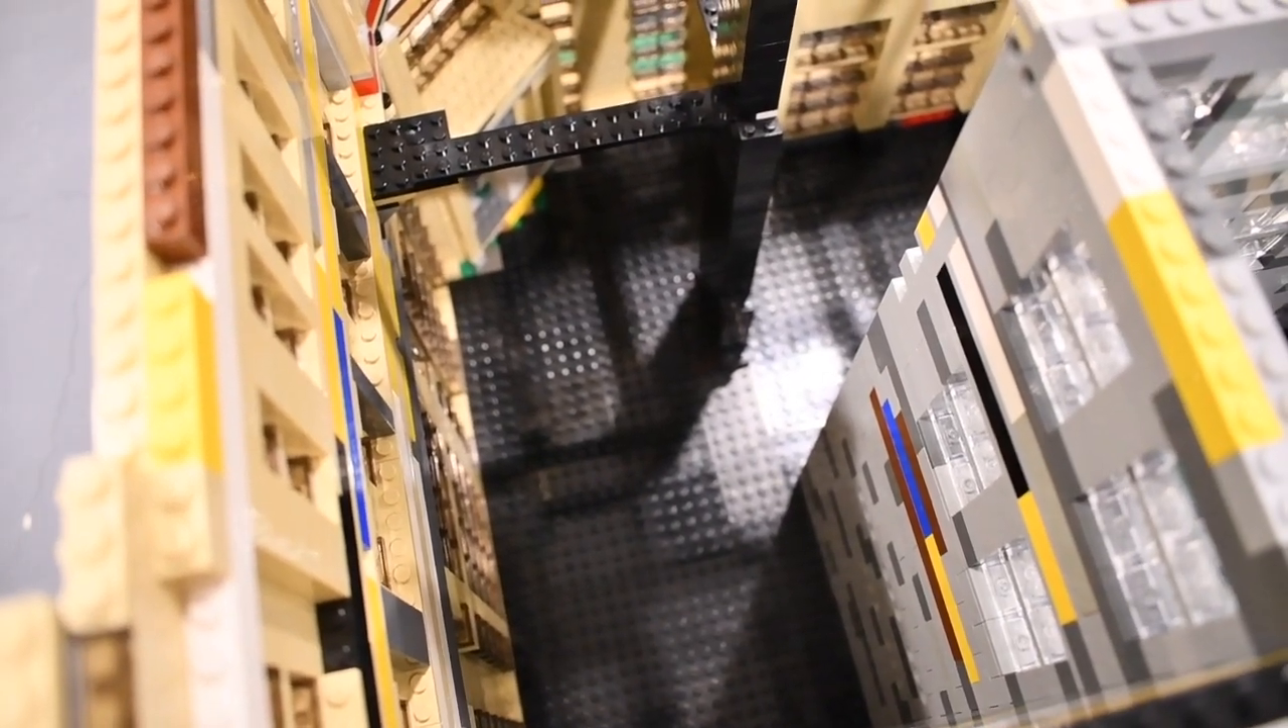Down in the bottom, you can see I layered the entire thing with black plates.